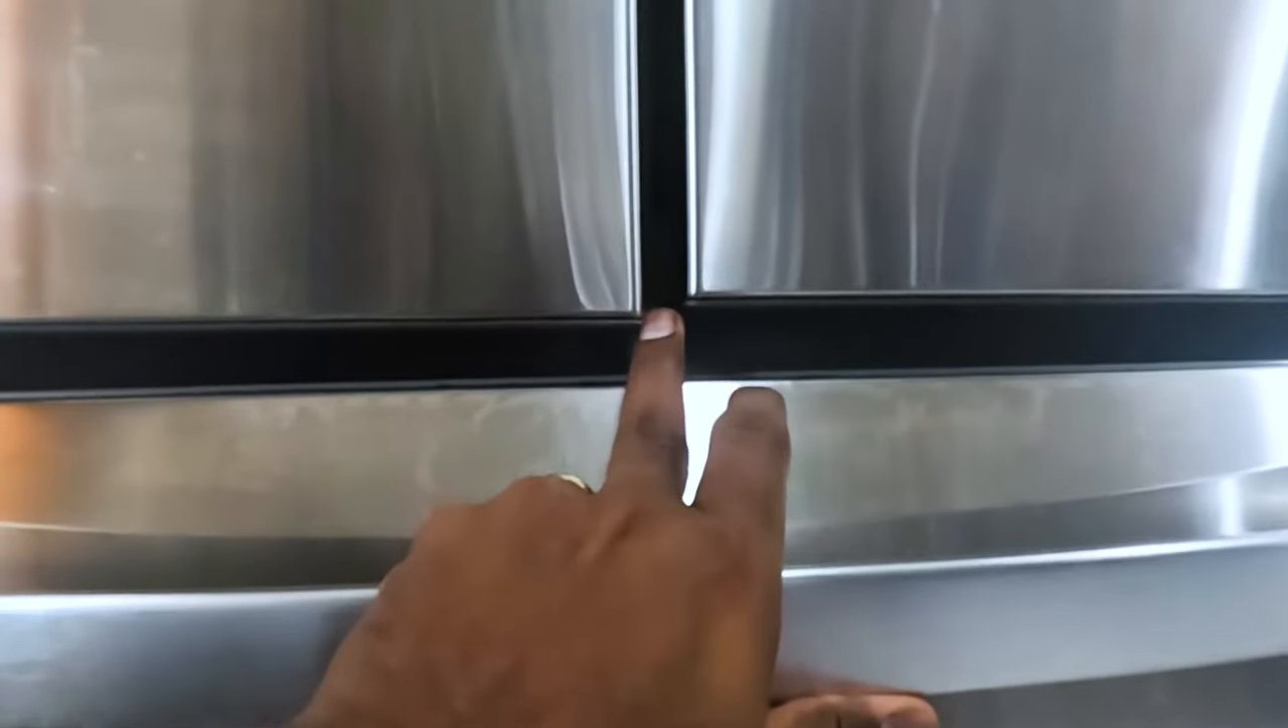As you can see one door here is higher than the other.